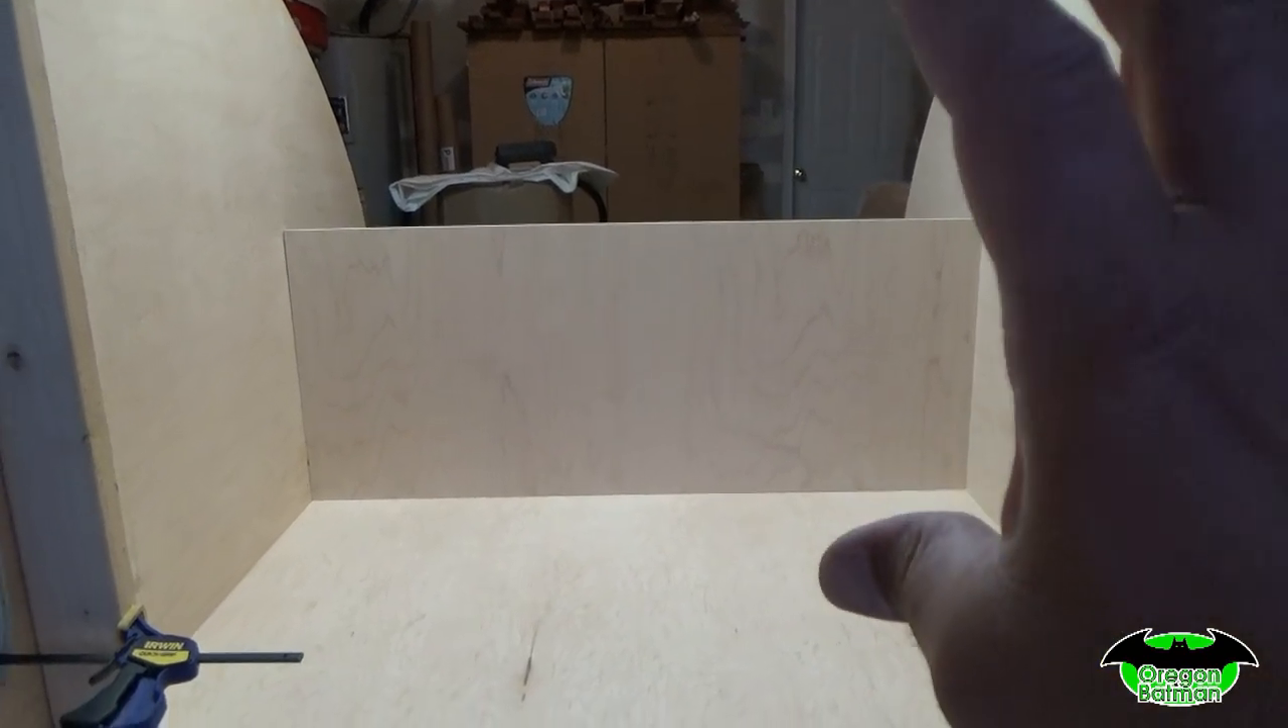All right, so we've got a bulkhead cut. It's set in place right now, just kind of temporary.